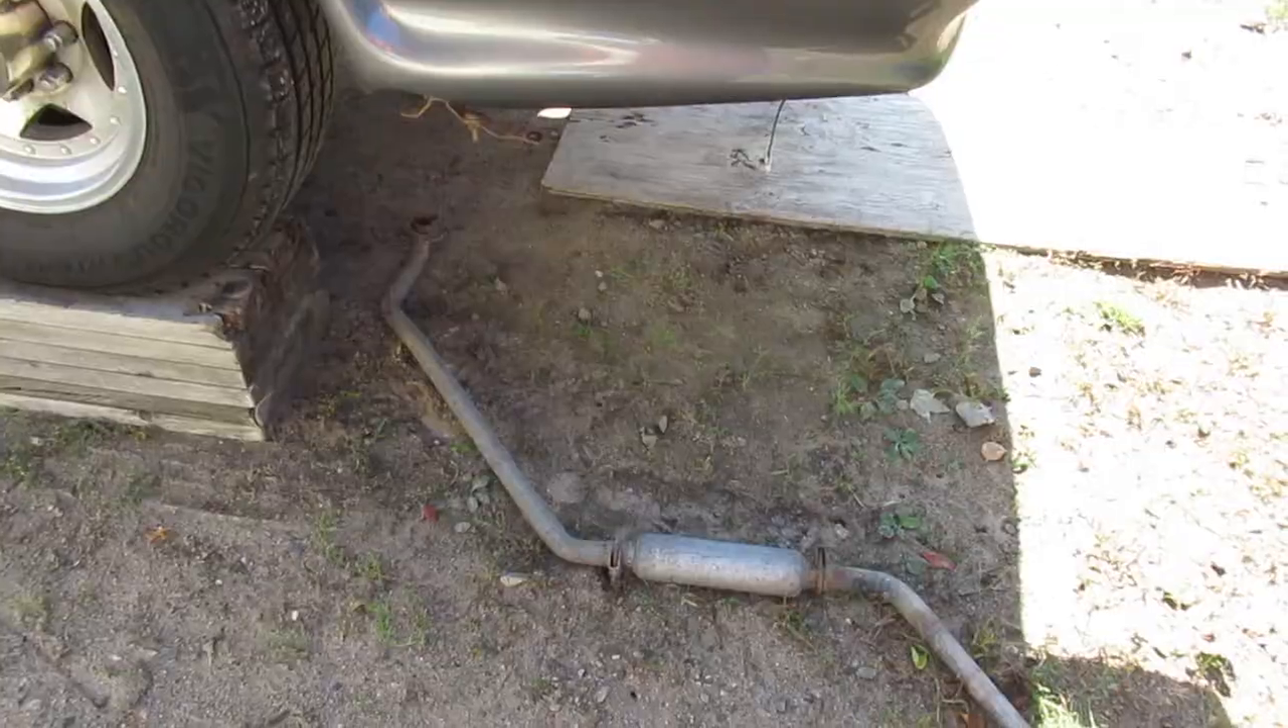Alright so I got the exhaust off.